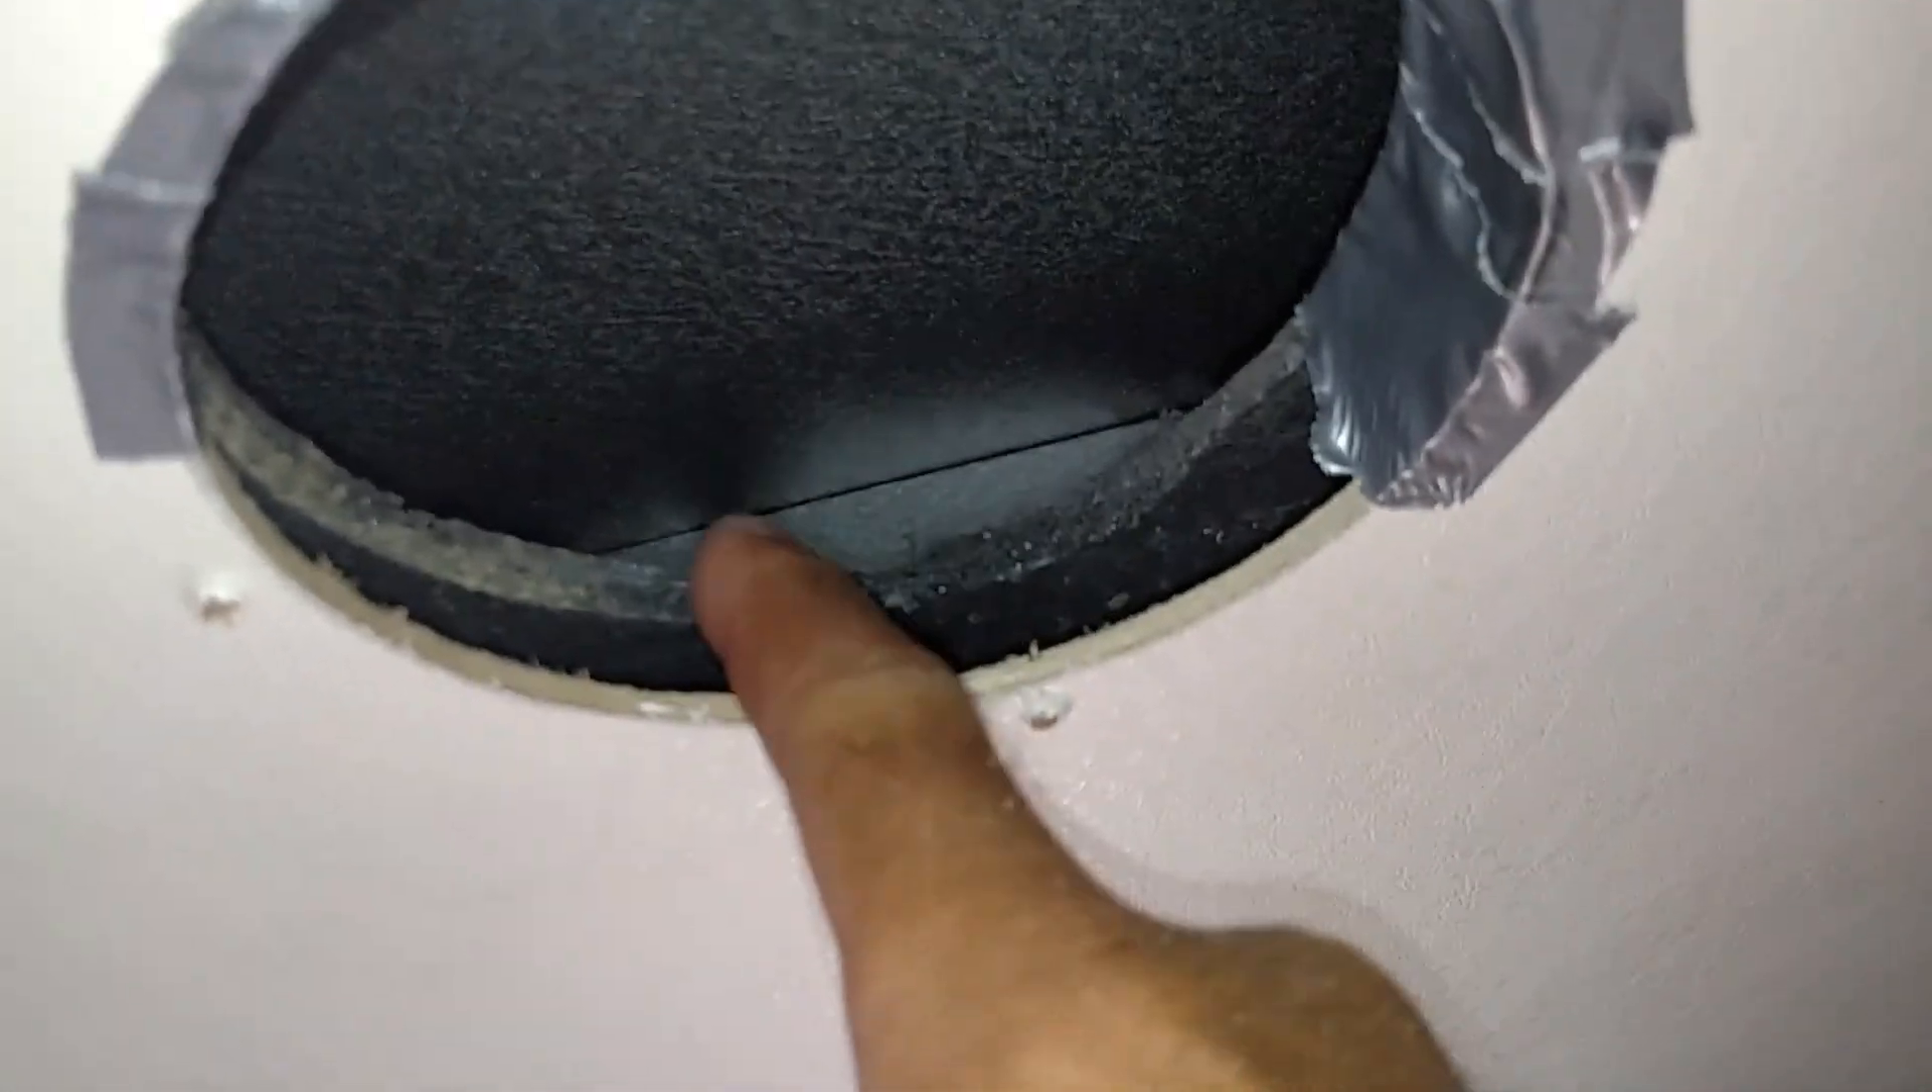If we look up in here, there's this gap right here. And not only that, this hole that's in this insulated ducting doesn't line up with this hole.